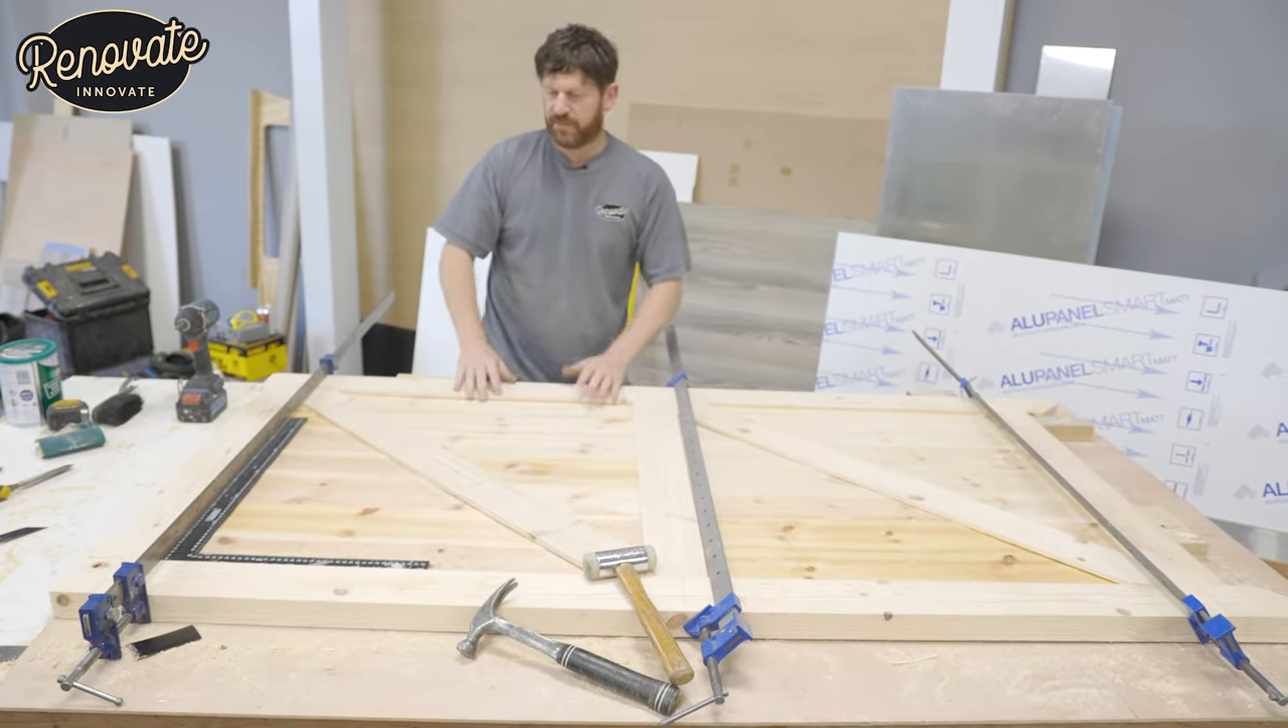What we've done is we've got all these infill panels cut put it all together just dry assembled.